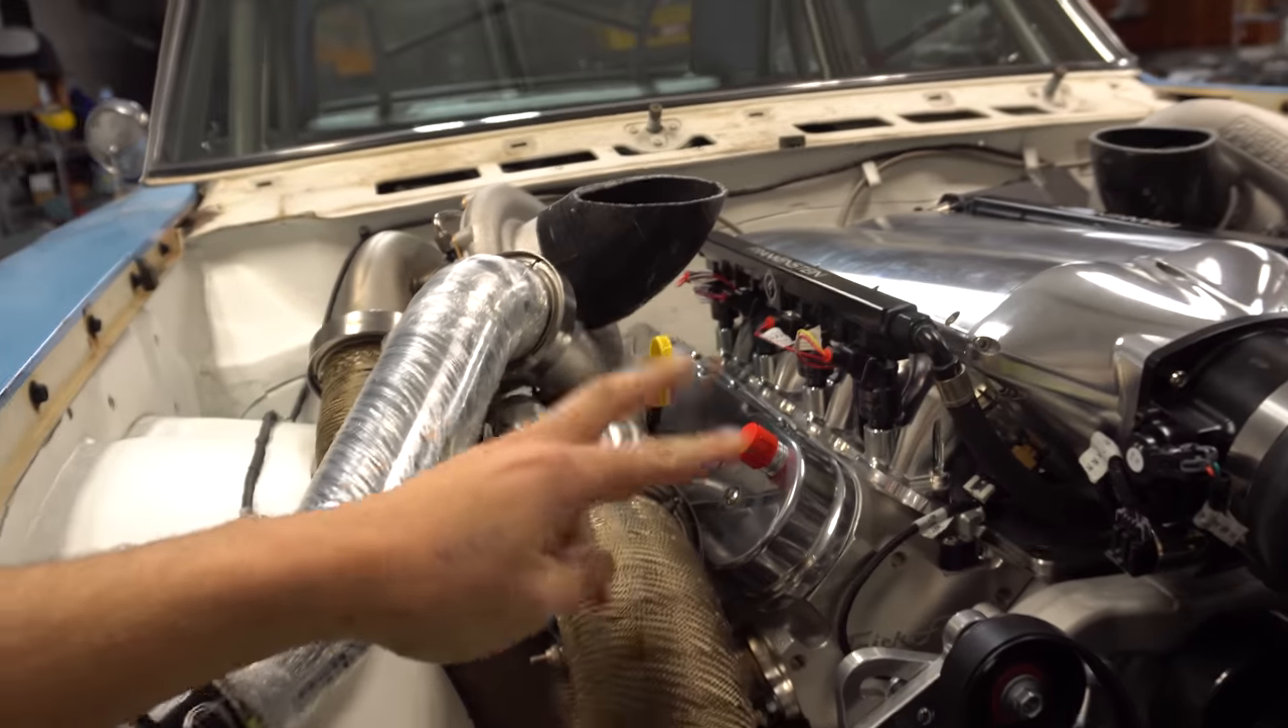So ended up doing some exhaust wrap here to keep some of the heat out.